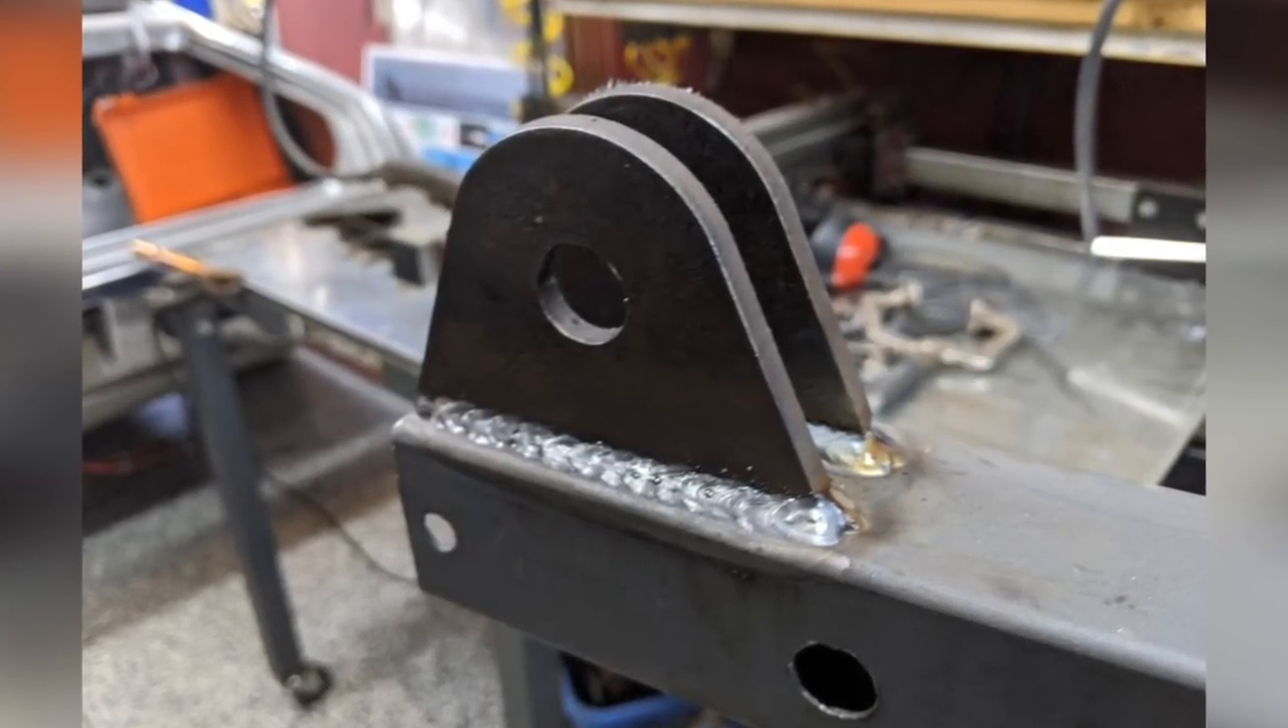Once I had it all figured out, as far as spacing, I've got these ears welded to that crossbar now. There's a set of ears on either end.